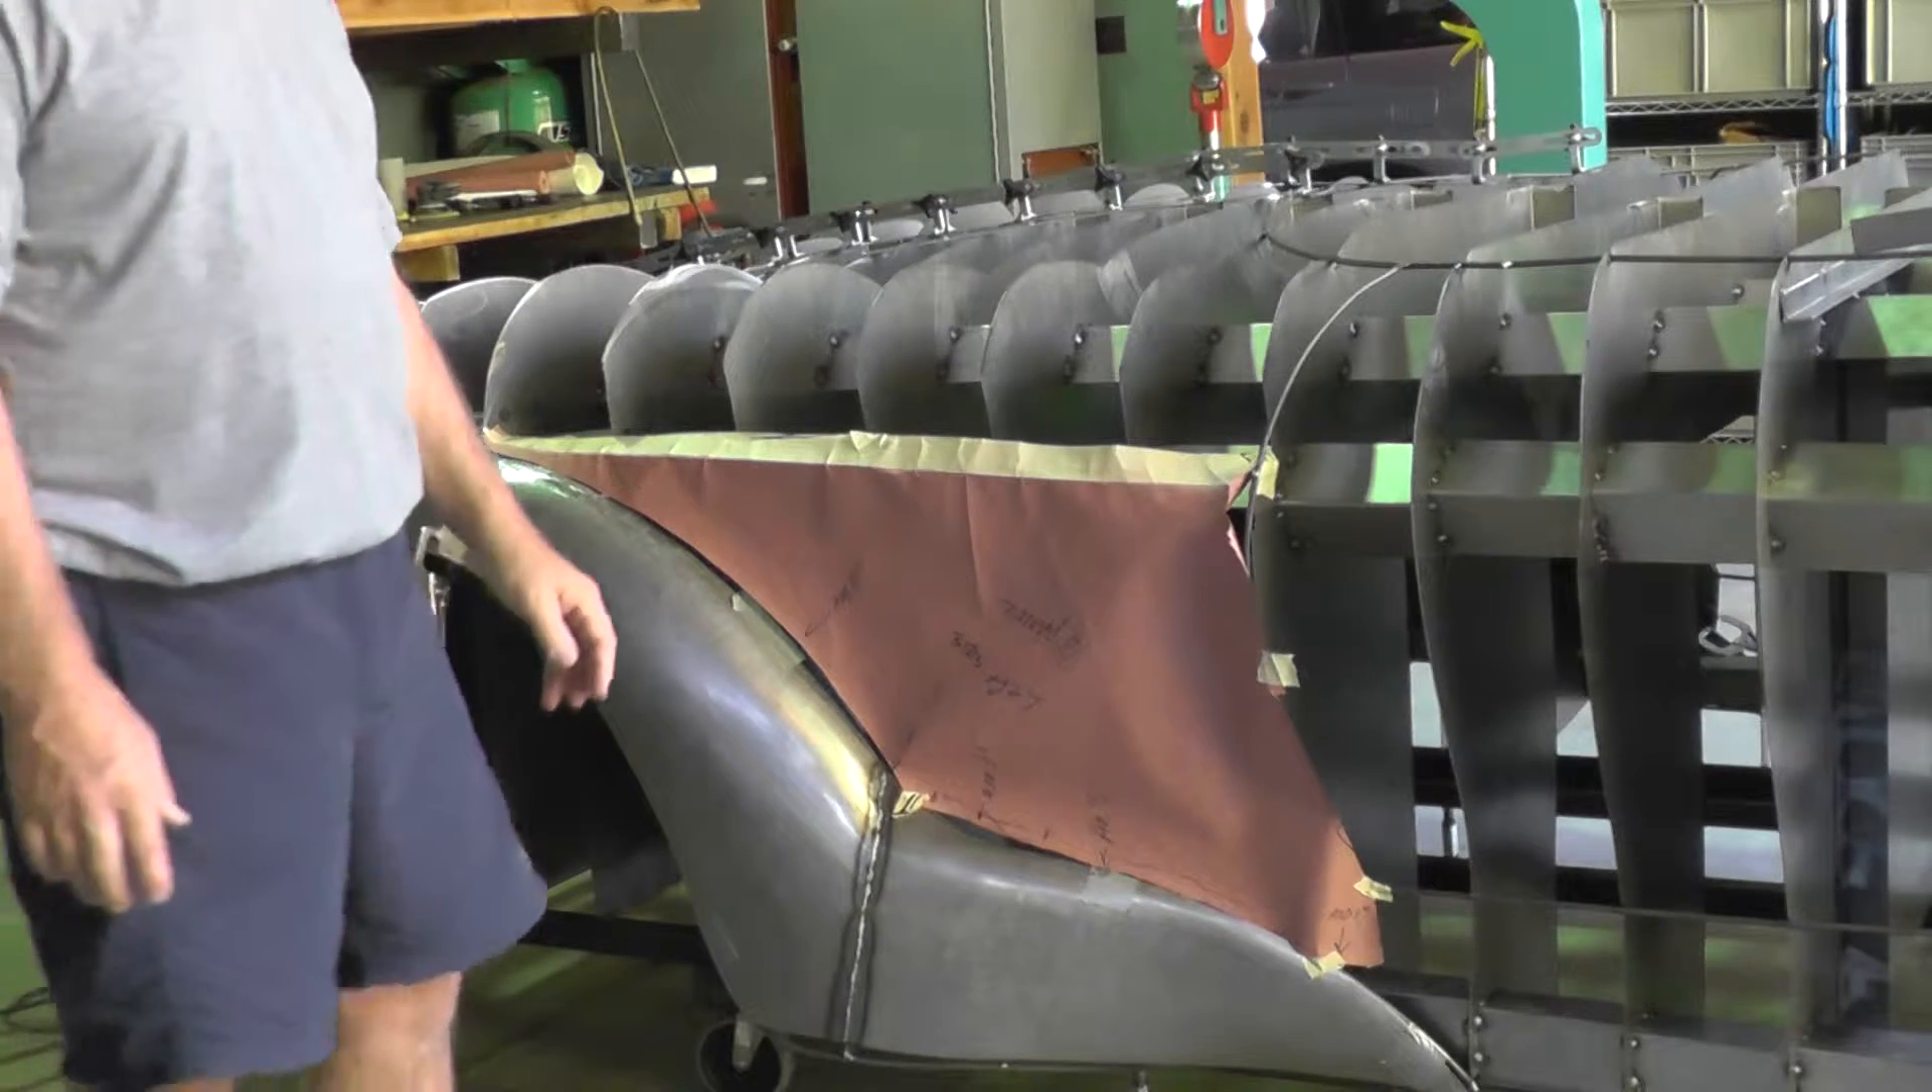This is Gary and I'm going to go through video four. The buck has been finished, the wire work is on, the sheet metal is getting started here.